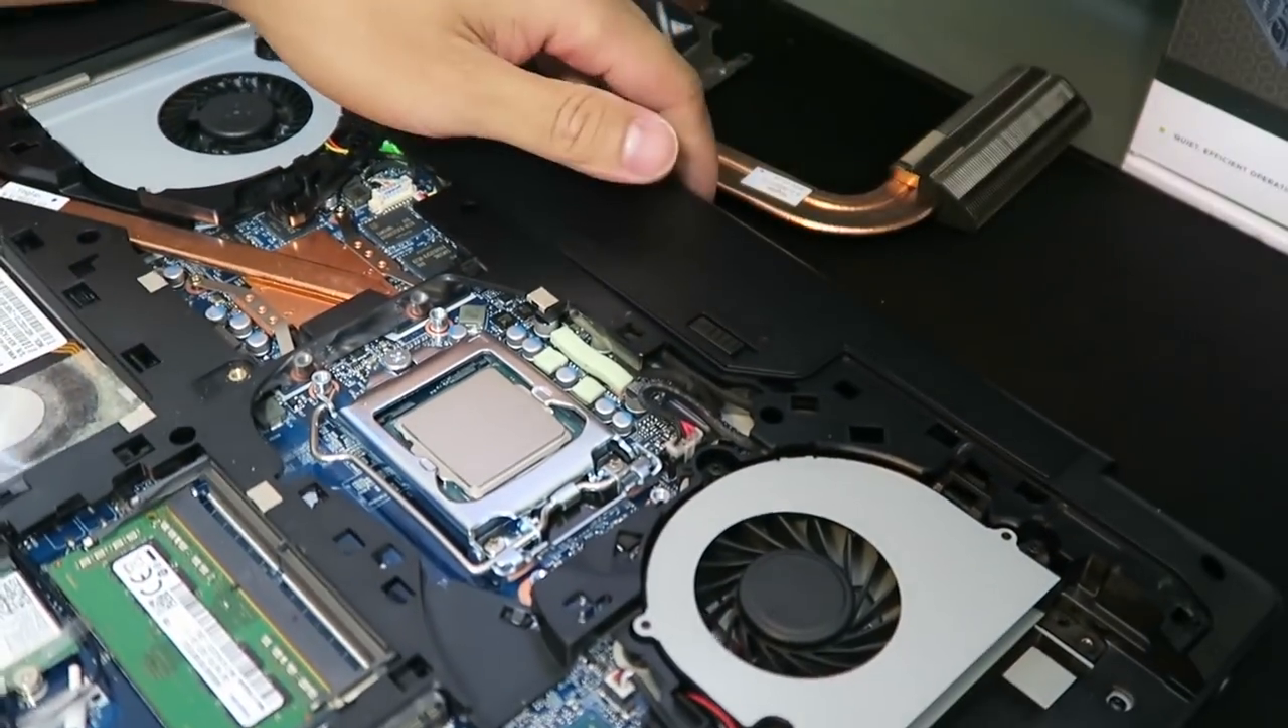So now I just got to put the heatsink back on and we will be good to go.